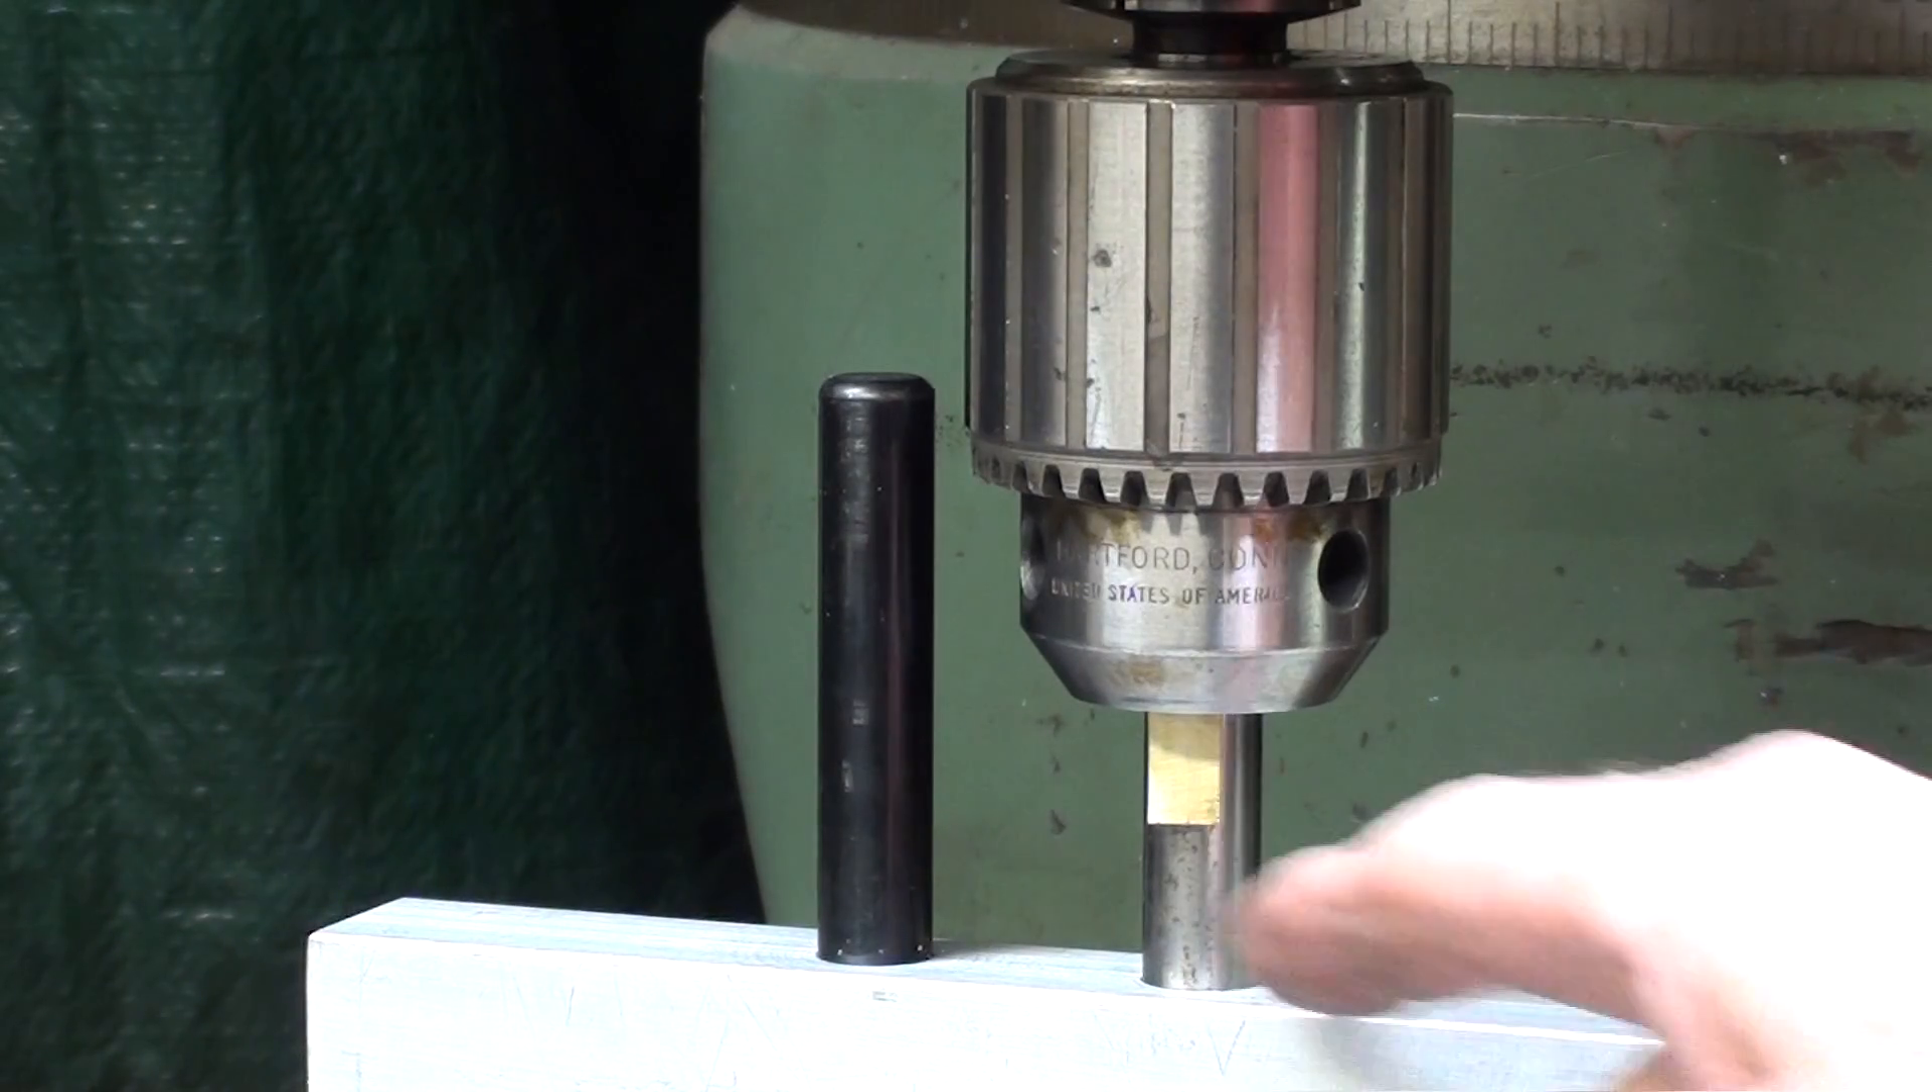Okay, the brass shim is in place, and I'm using the other stud here just for a little variety.